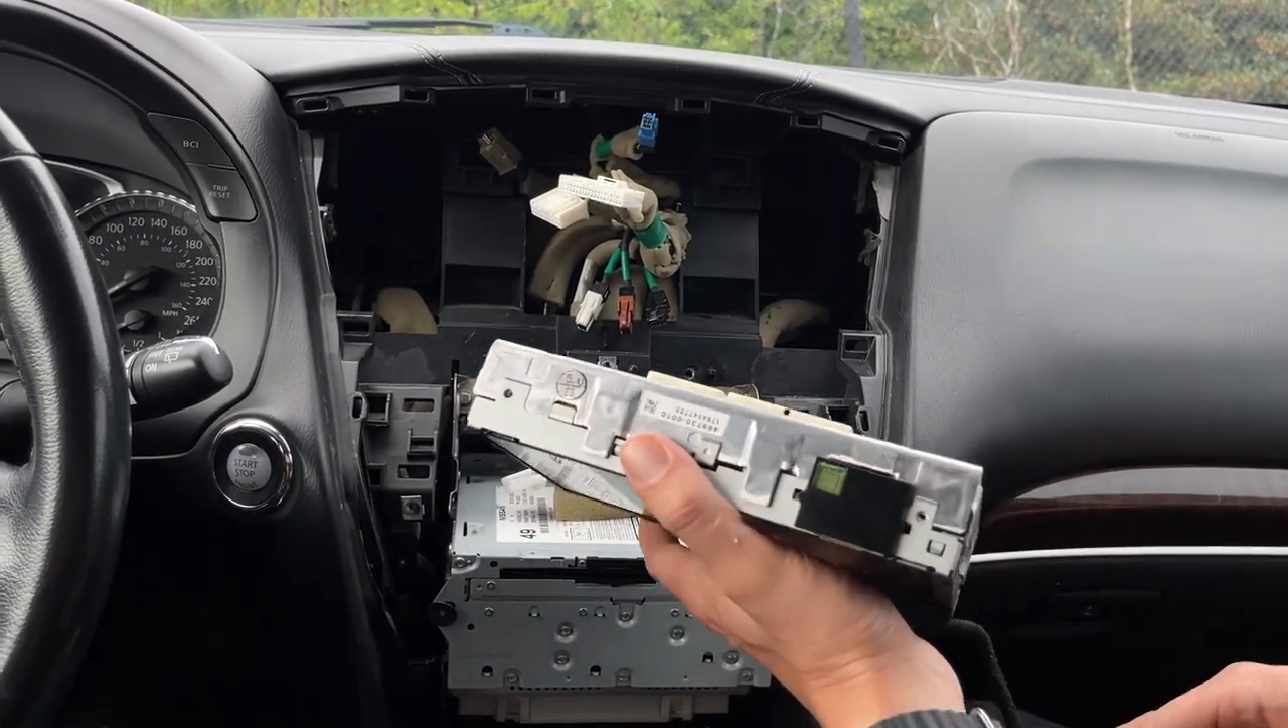This is the screen. Again, this is not fully assembled. We just have it inside the car to test.